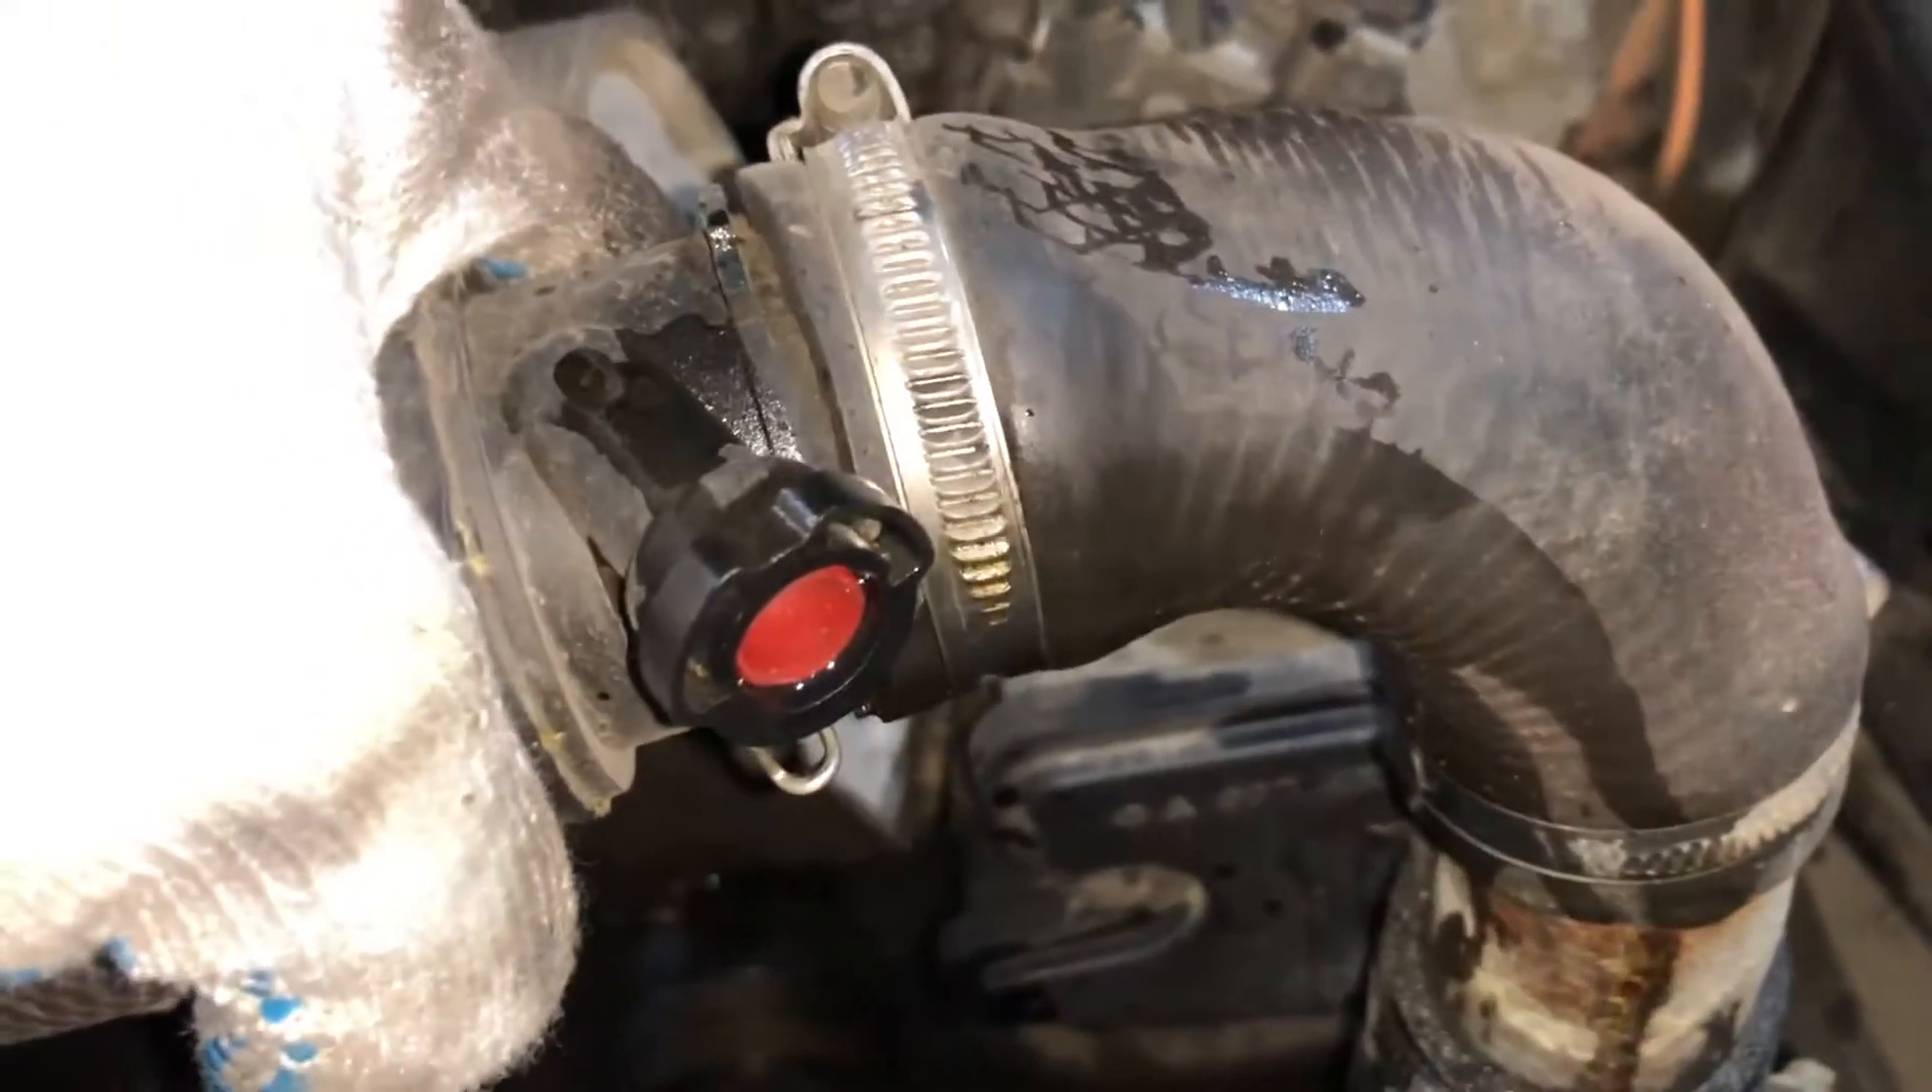Антифриз не сливал, поставил сразу заглушку.